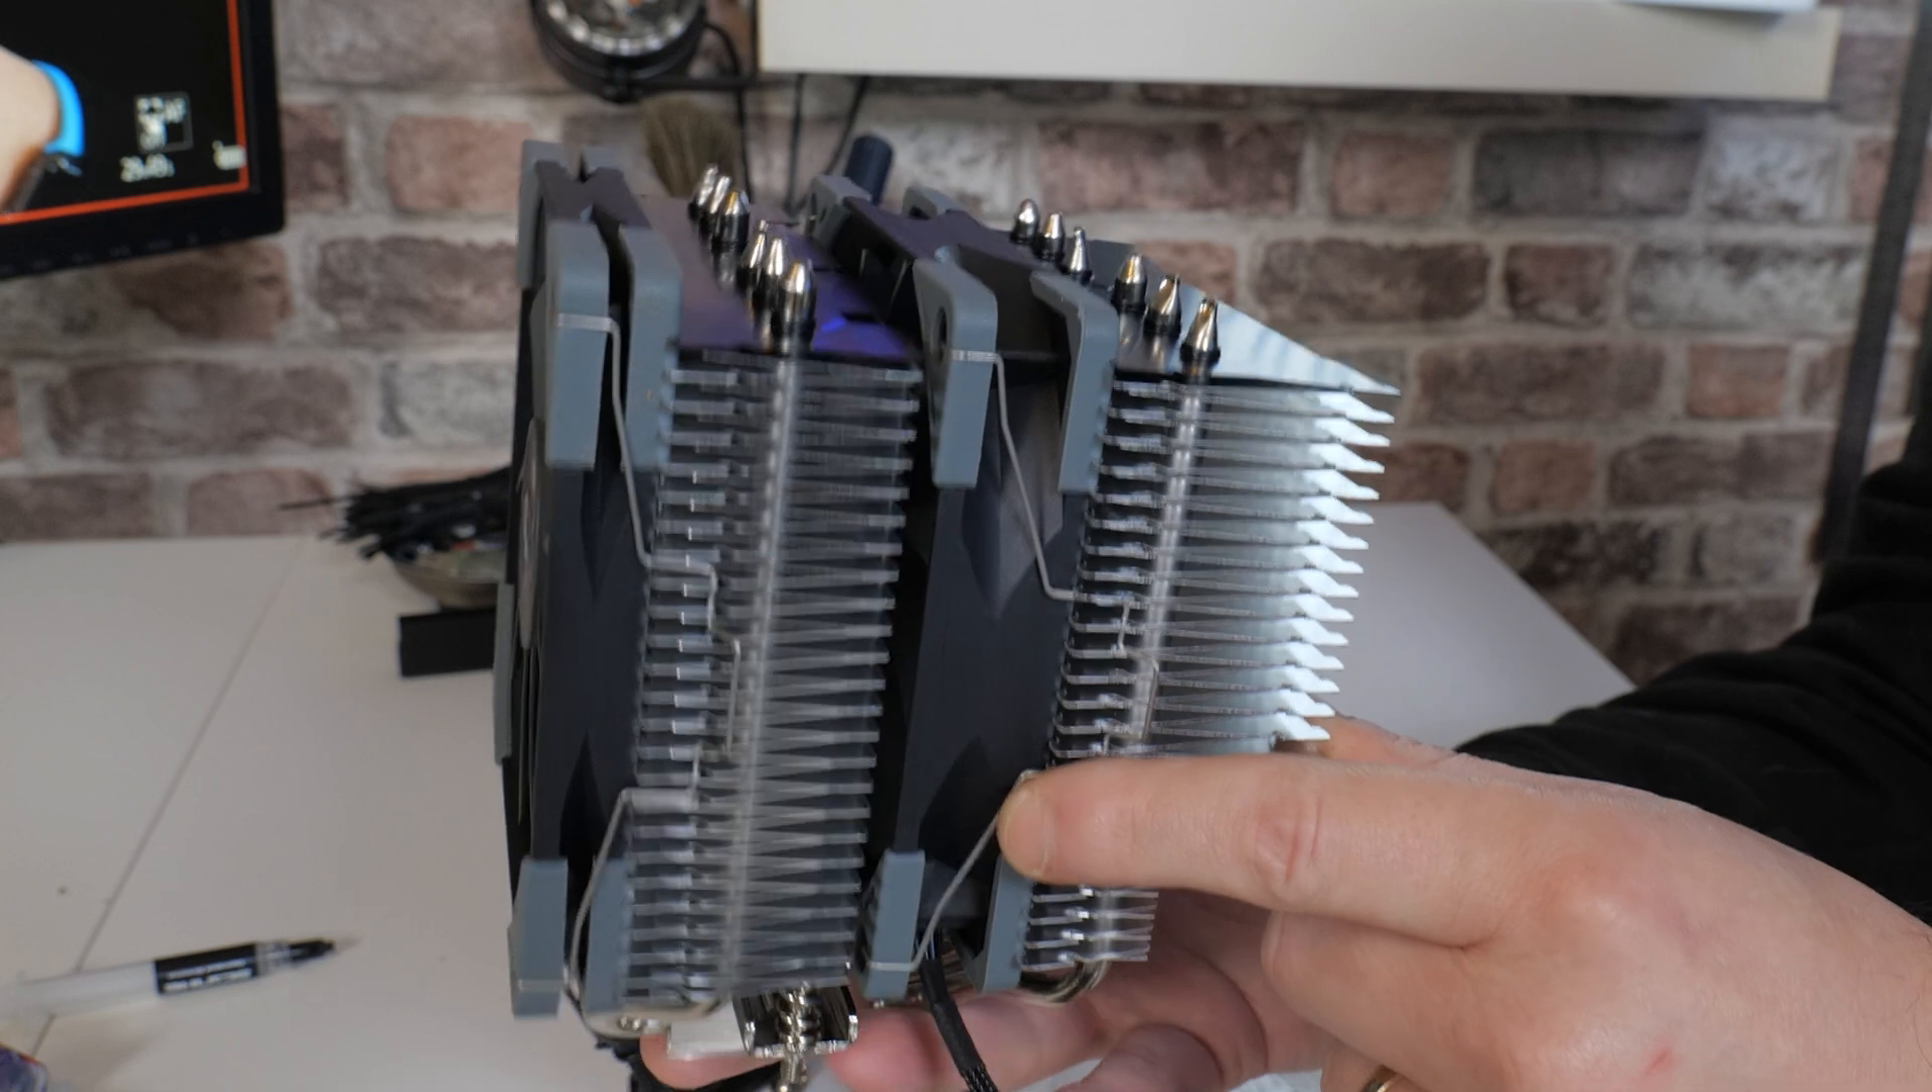So with the fans mounted on the cooler as you can see we've got the slimline fan 15 mil fan on the front and the 25 mil on the back.